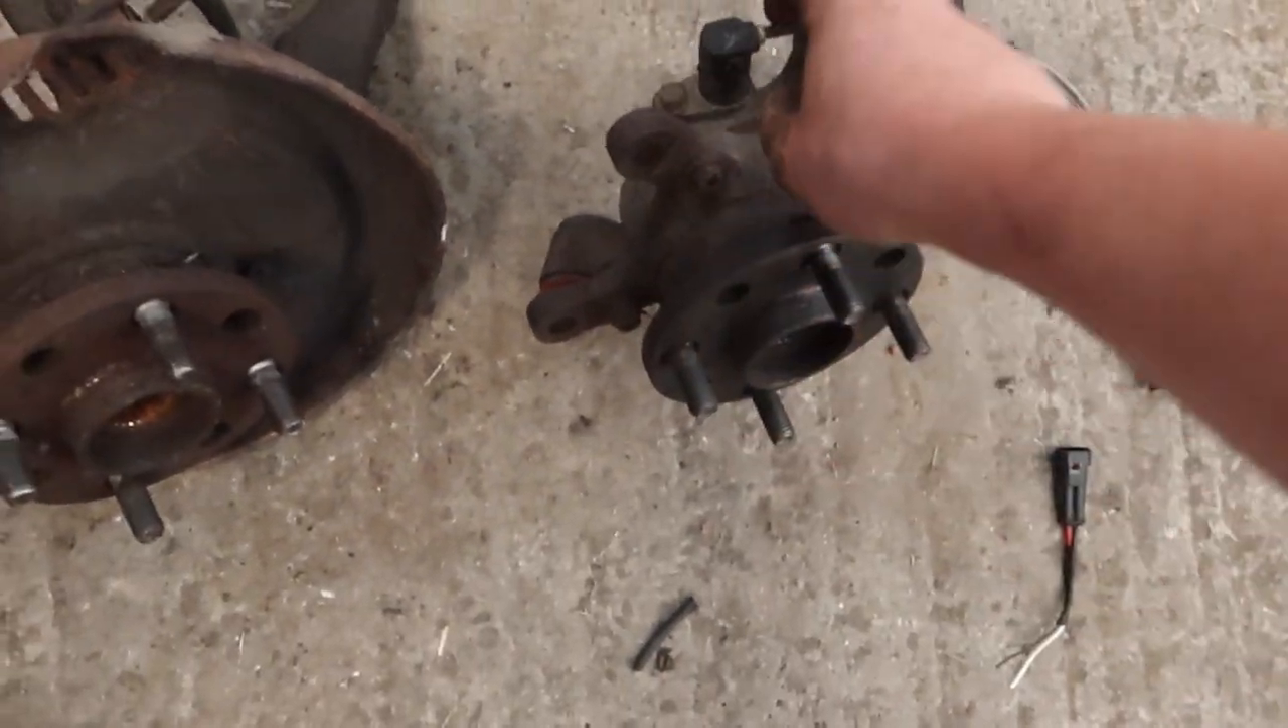The hub is off the car.